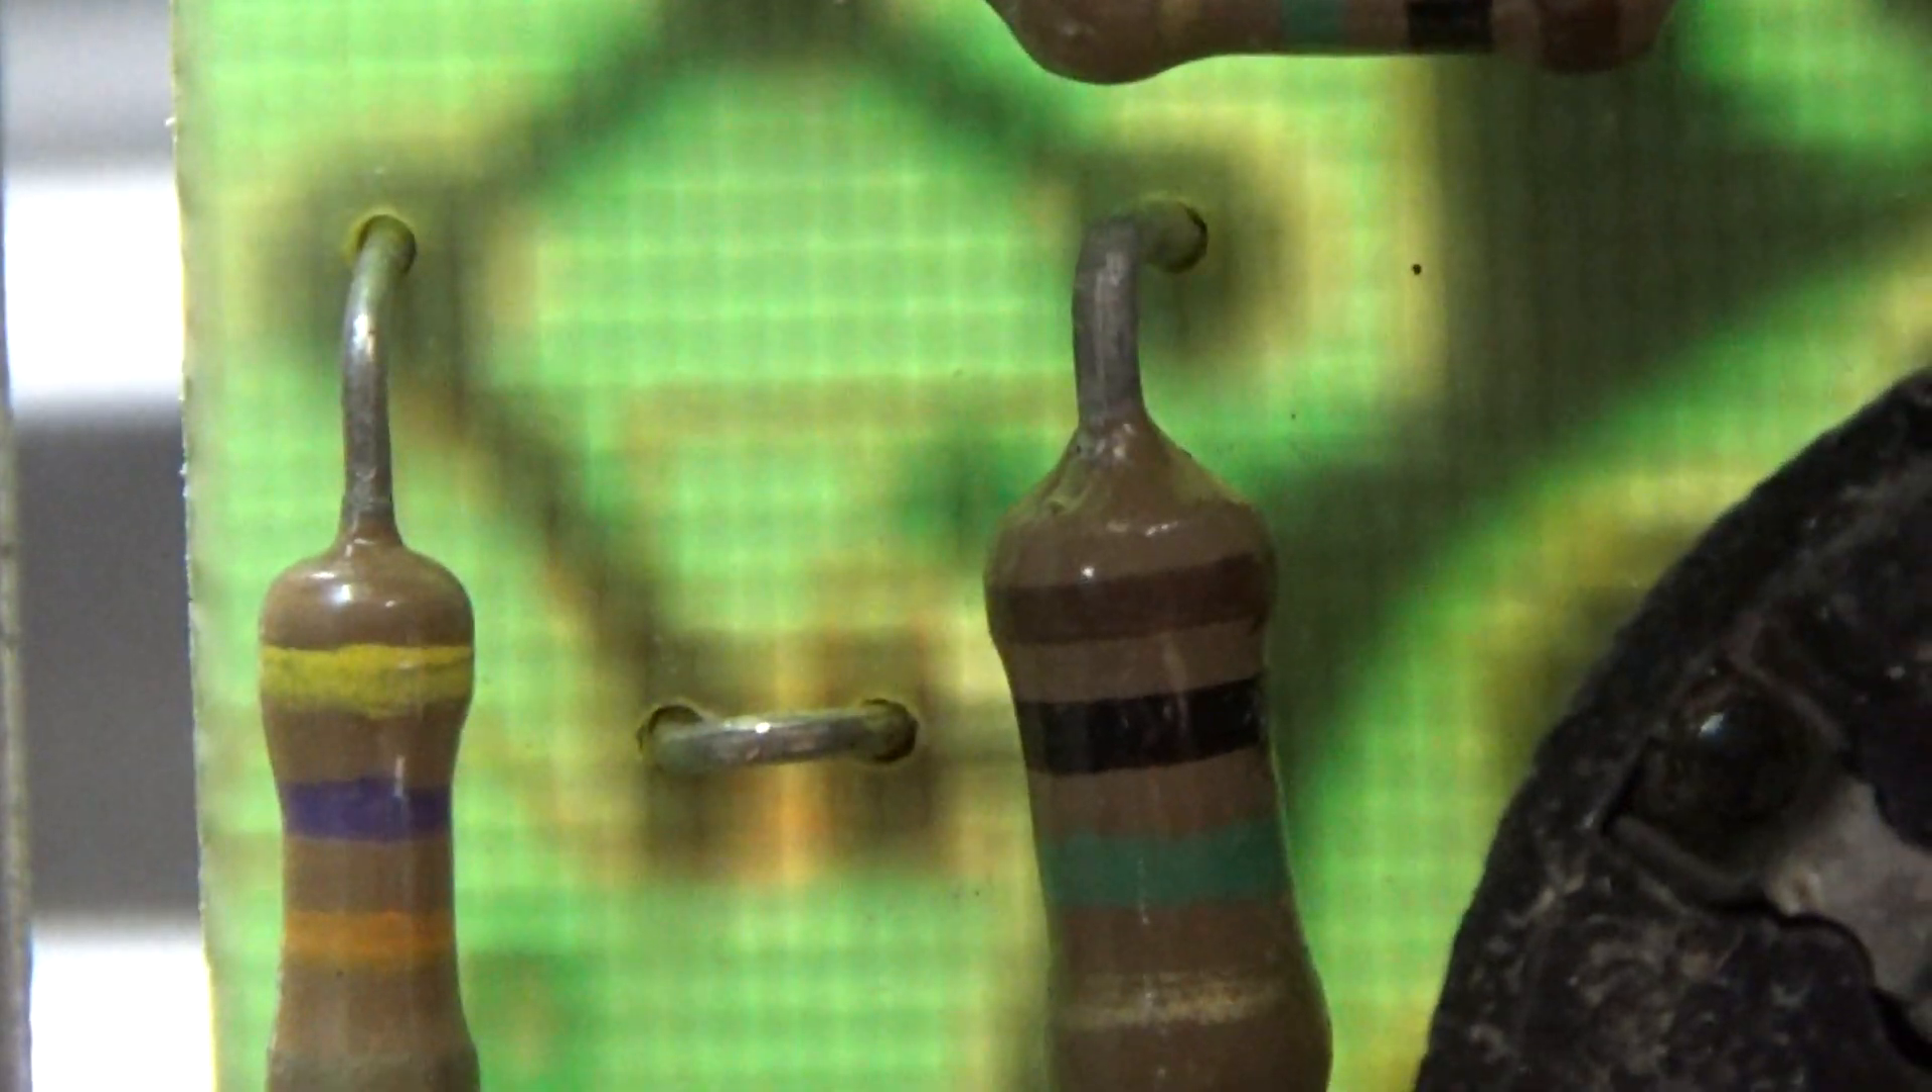And you see that little um wire jumper in between the two resistors there um that's that wire that I use or jumper to replace the one uf cap that normally goes there.